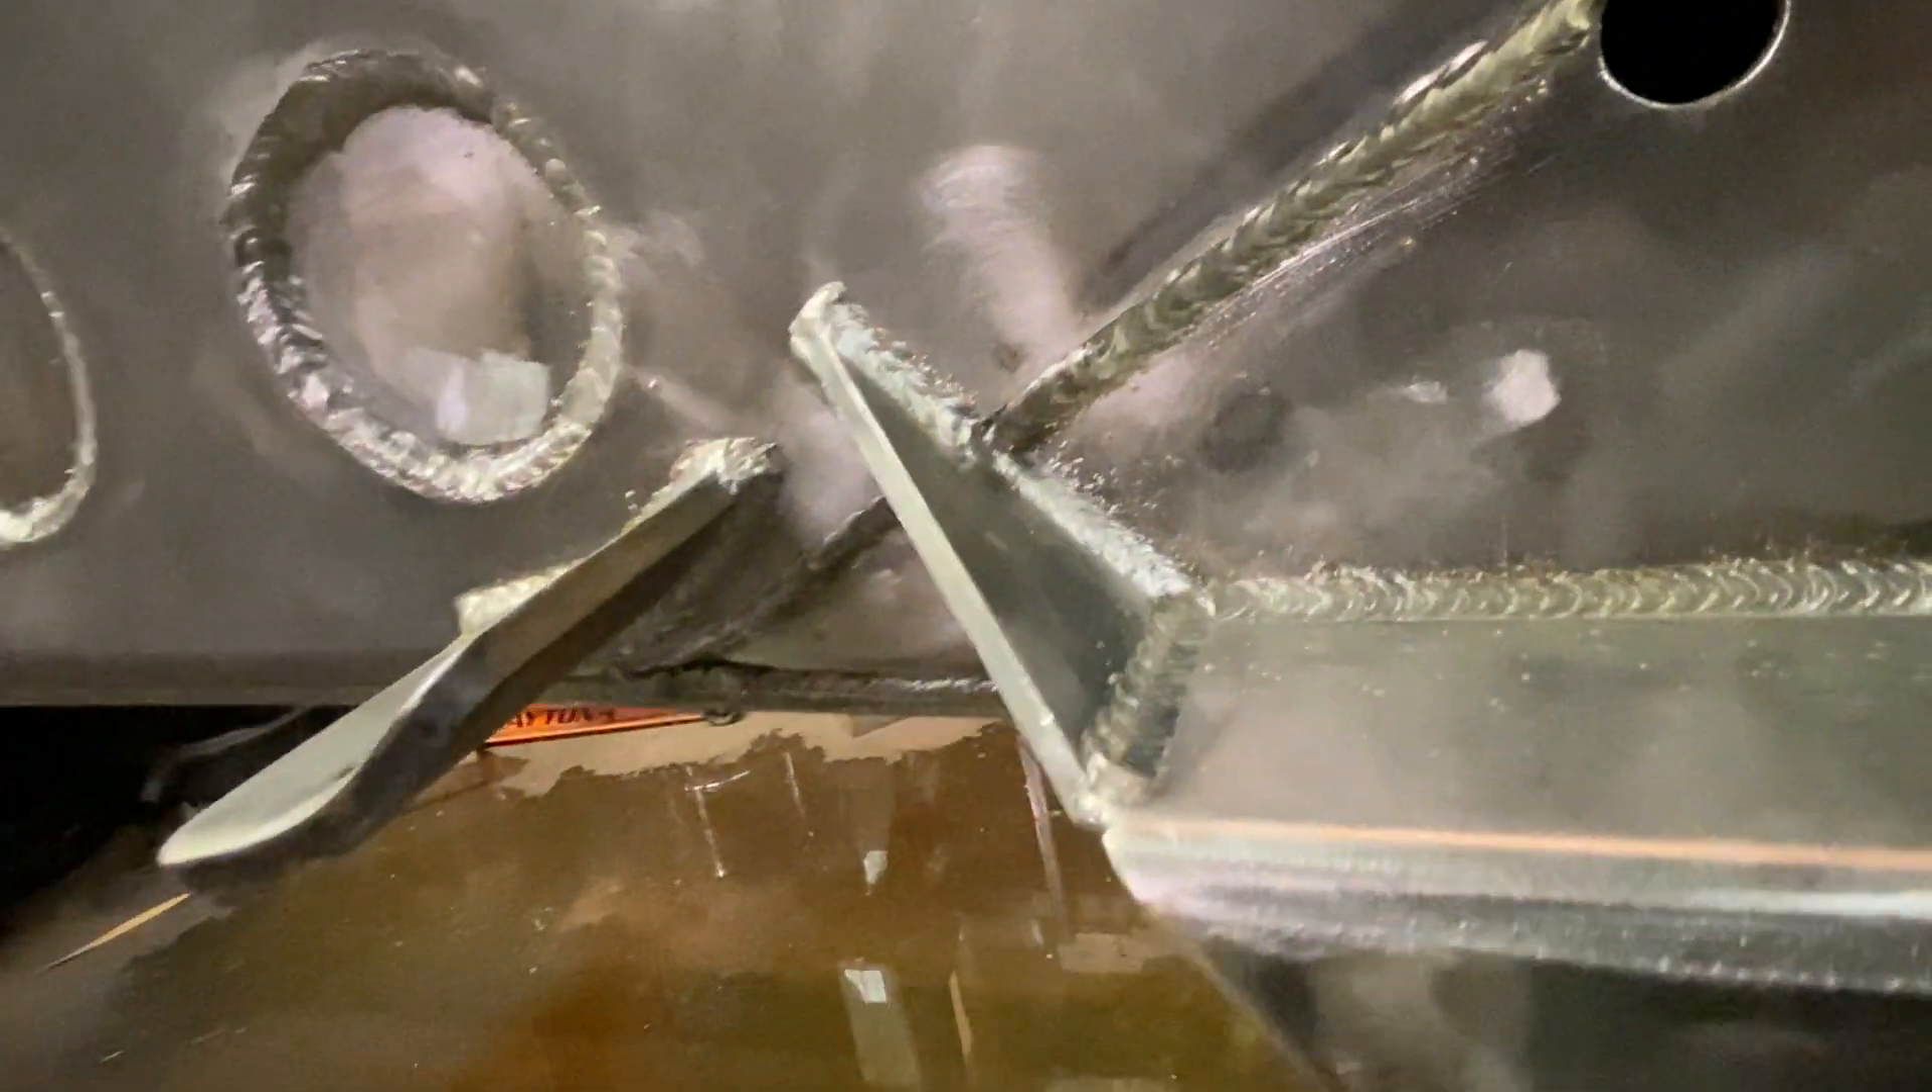Of course I made the seam diagonal so that I would have as much welding length as possible. That's fully welded.